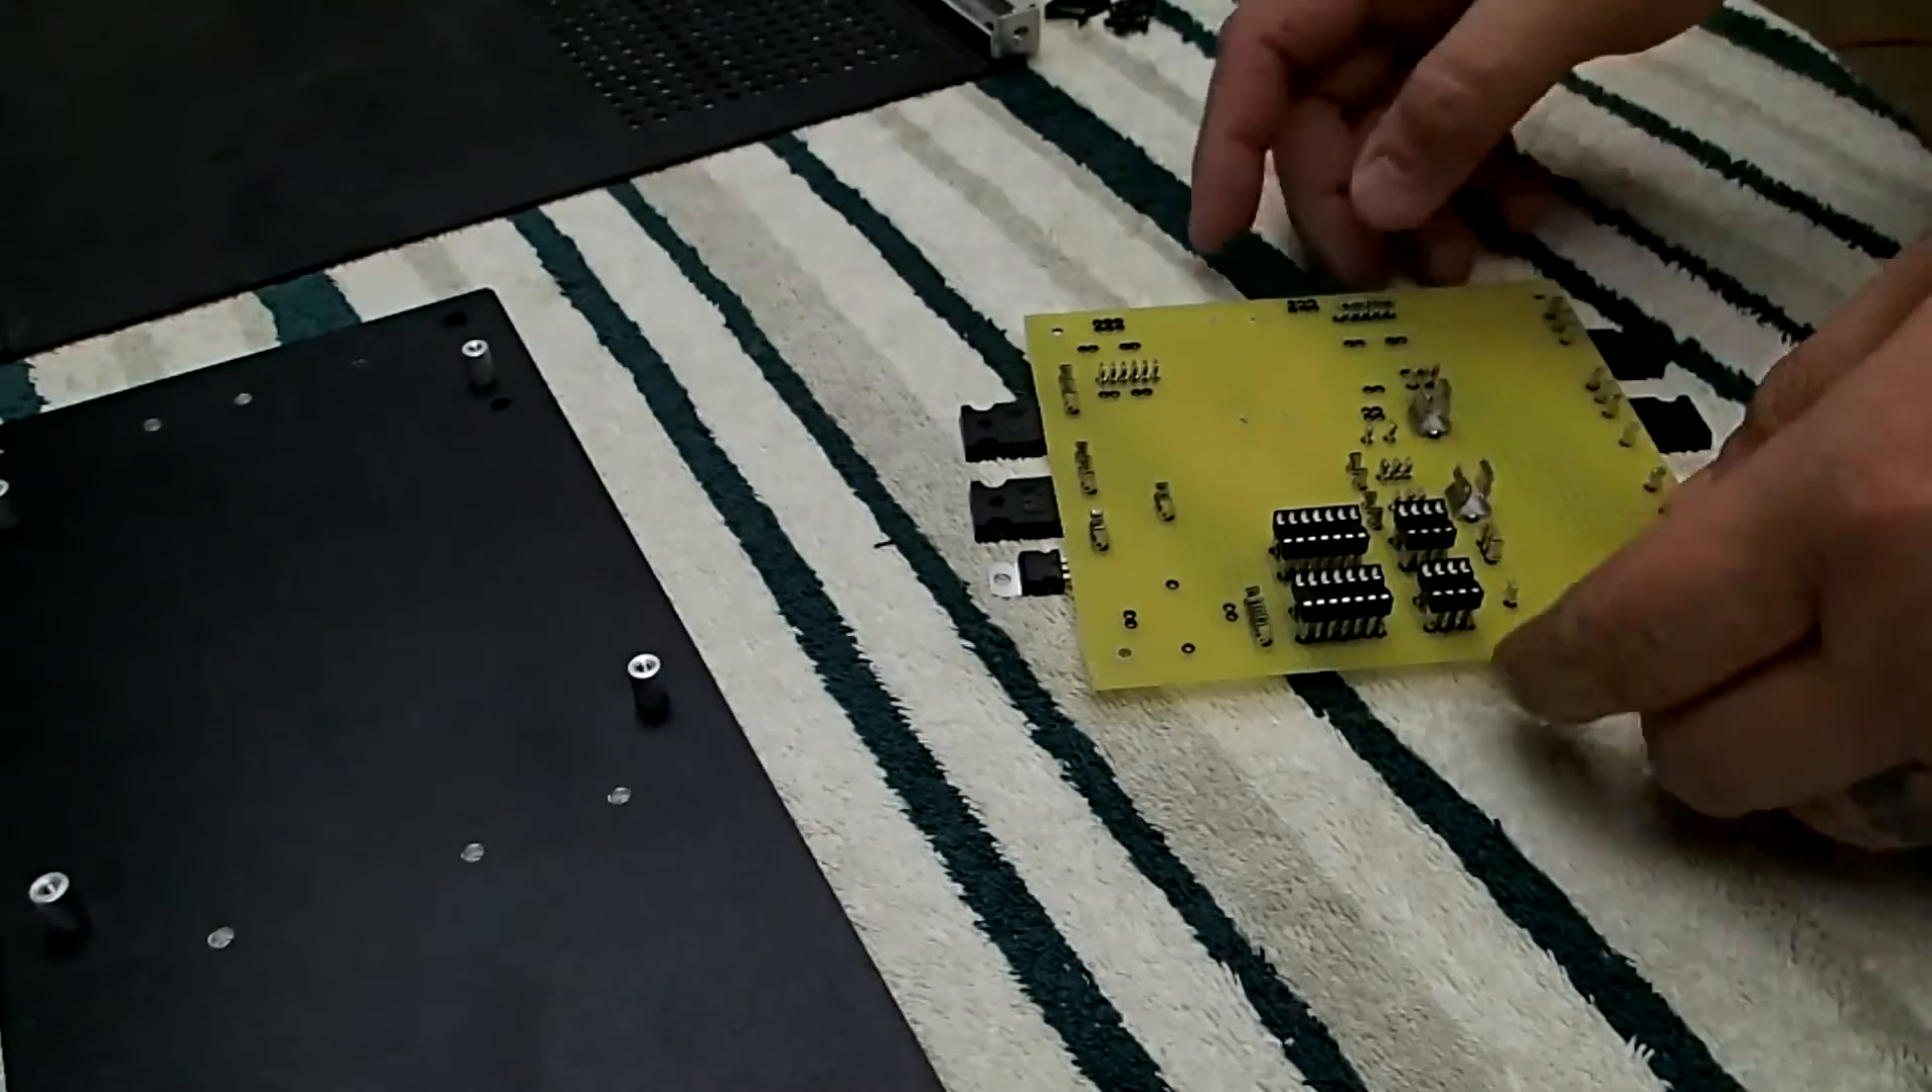Okay, so I've got the IC socket soldered in, as you can see right there.